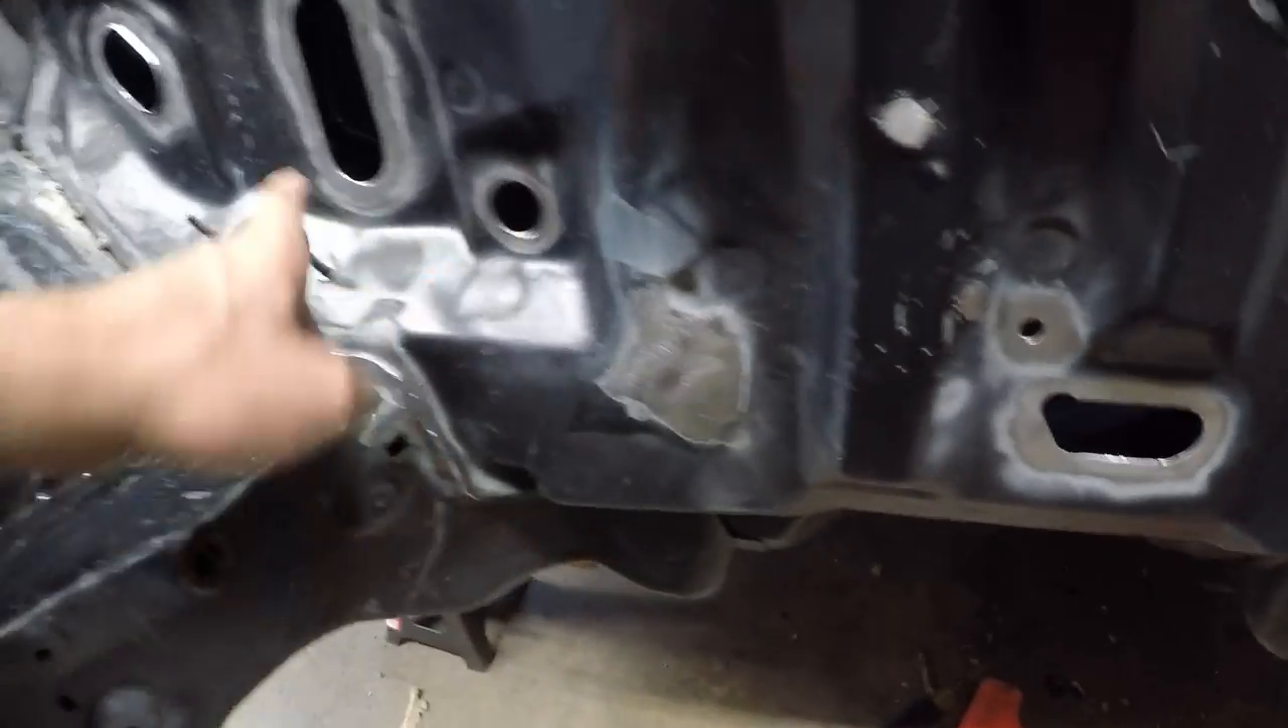Now, I still got to block these holes right here. I got some plates made for that.